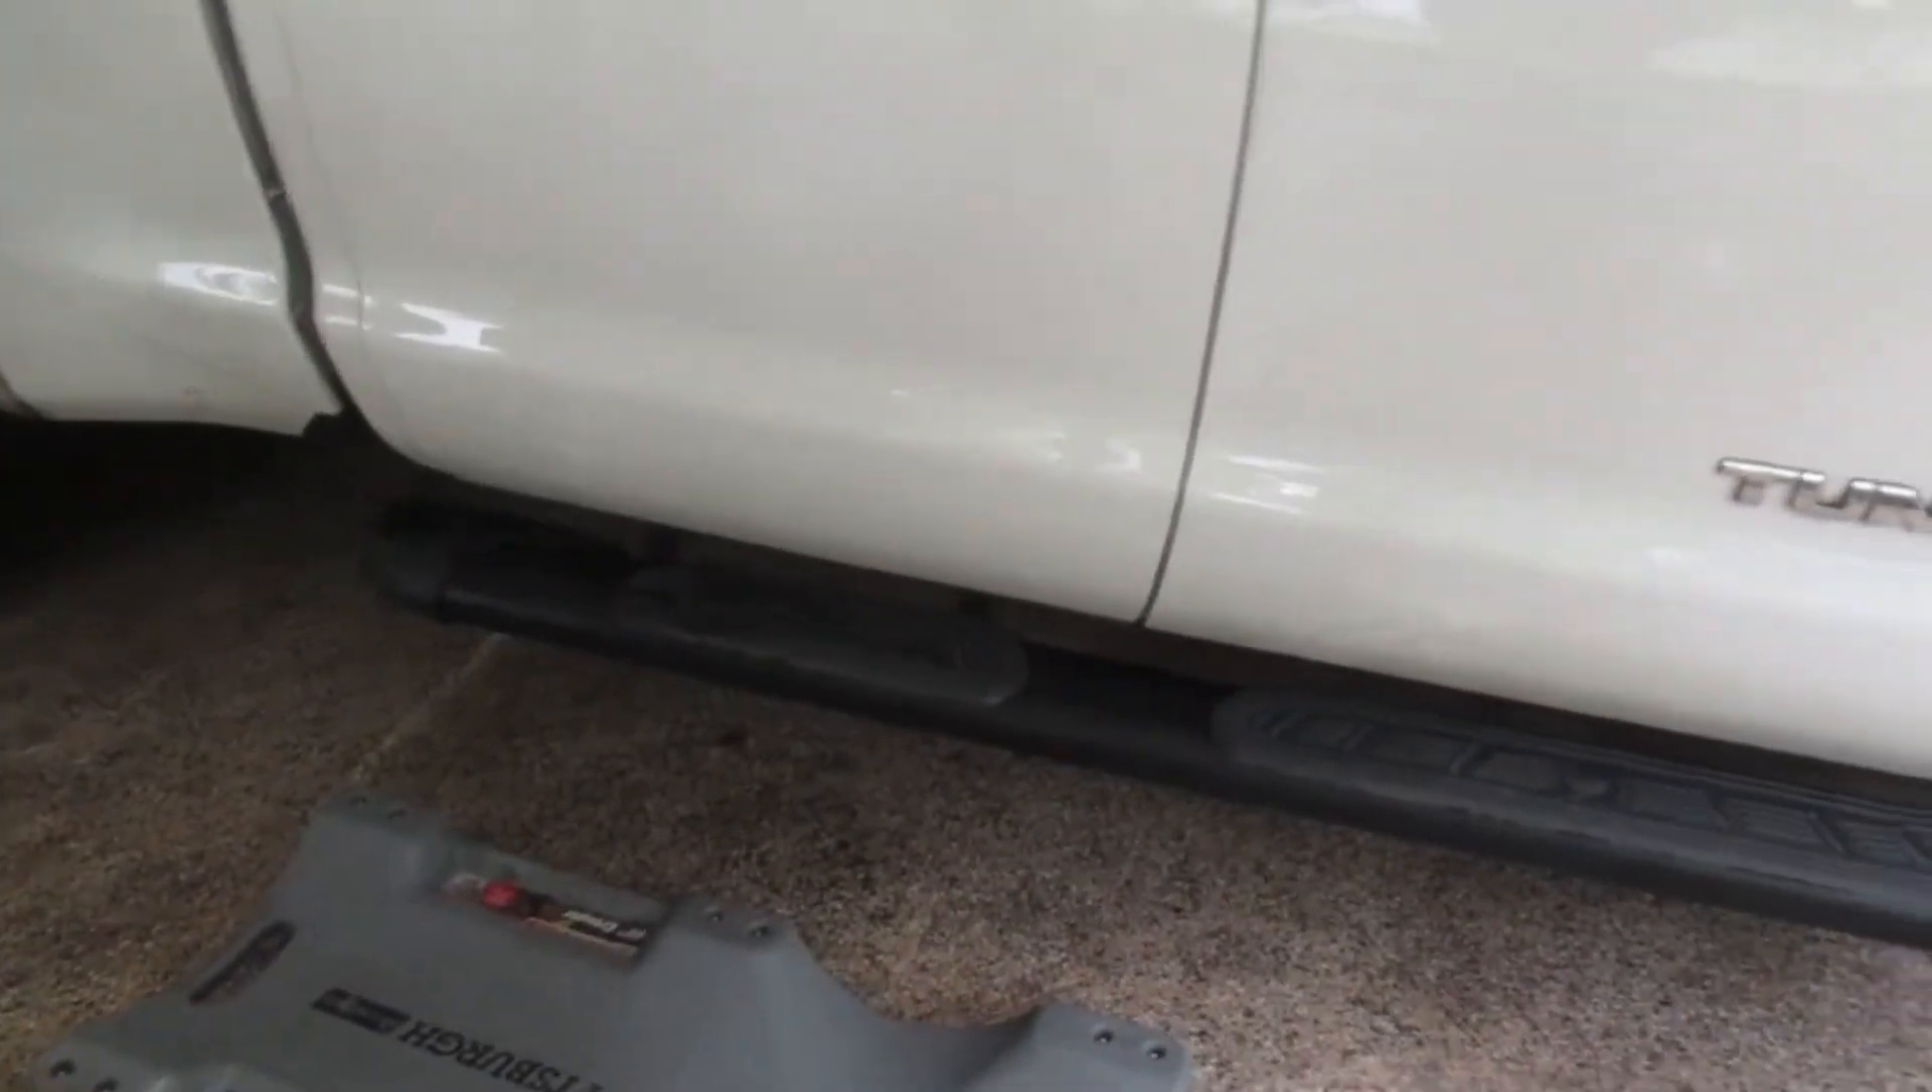So I got one of the running boards on.